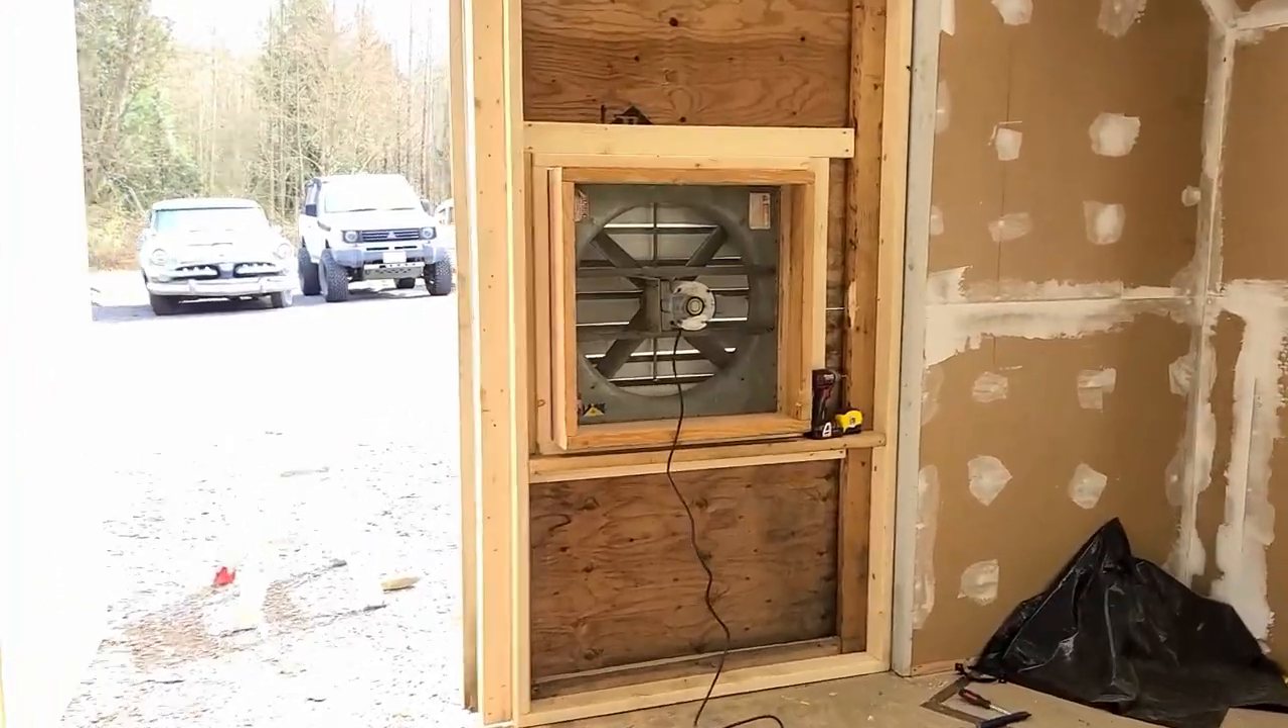Okay so i've gotten the fan all framed up and installed in the door.